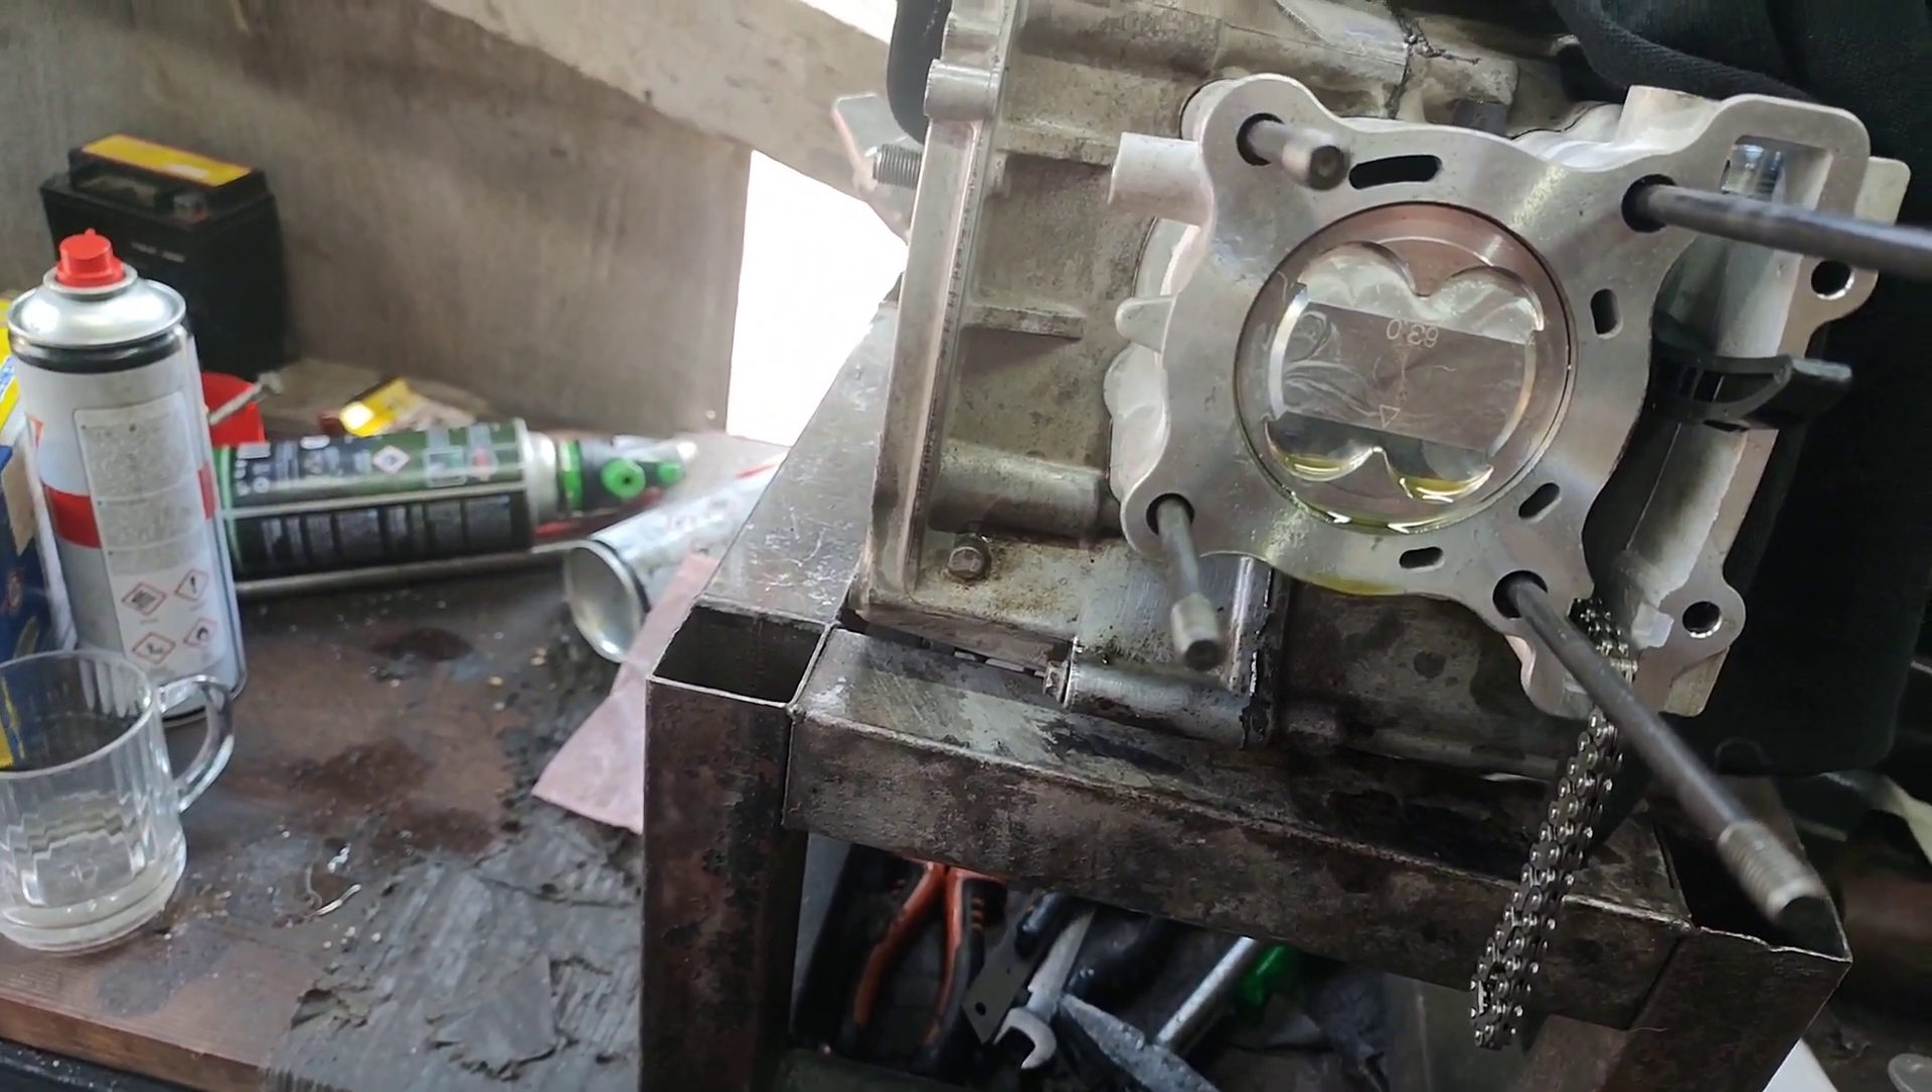Silindir pistonumuz takıldı. alıştırmaları yapıldı. güzel. Egzantrik zincir takıldı.